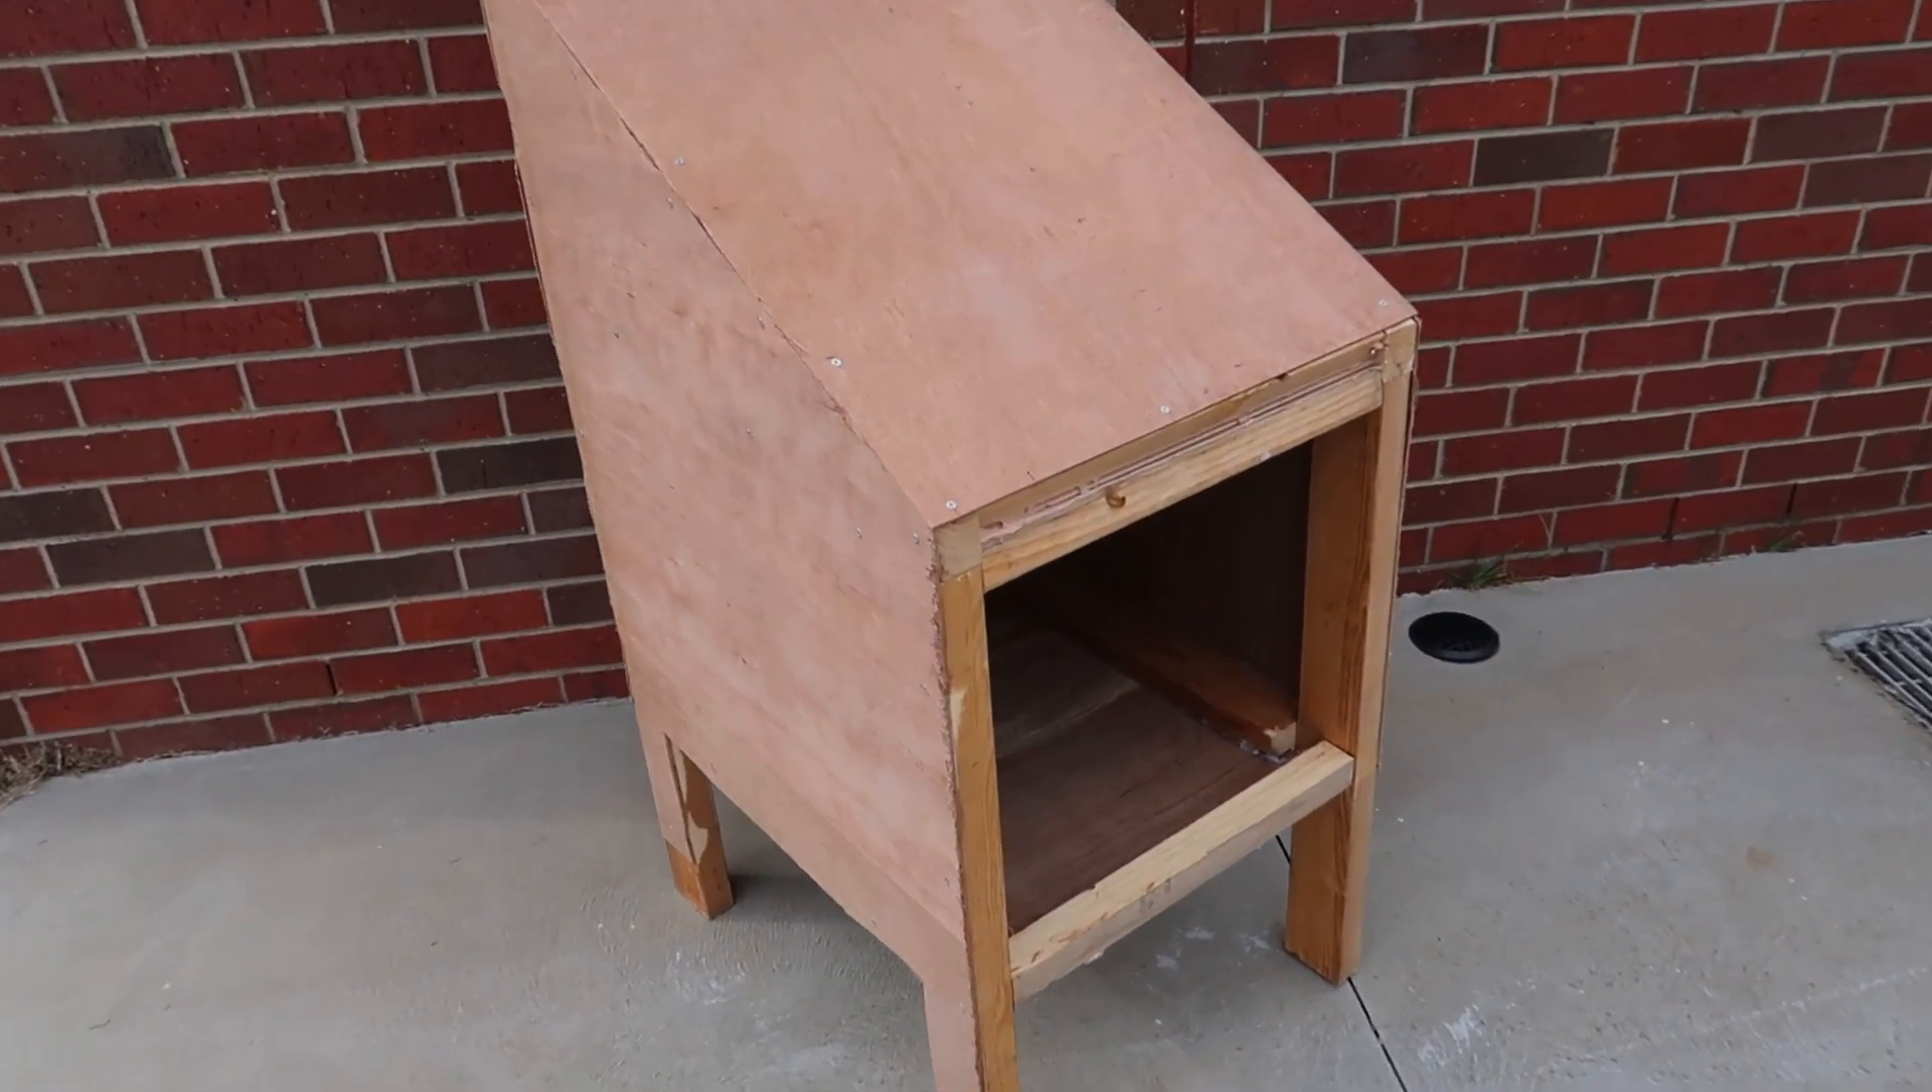I've attached a lid on the top as well and sealed all that up as well.